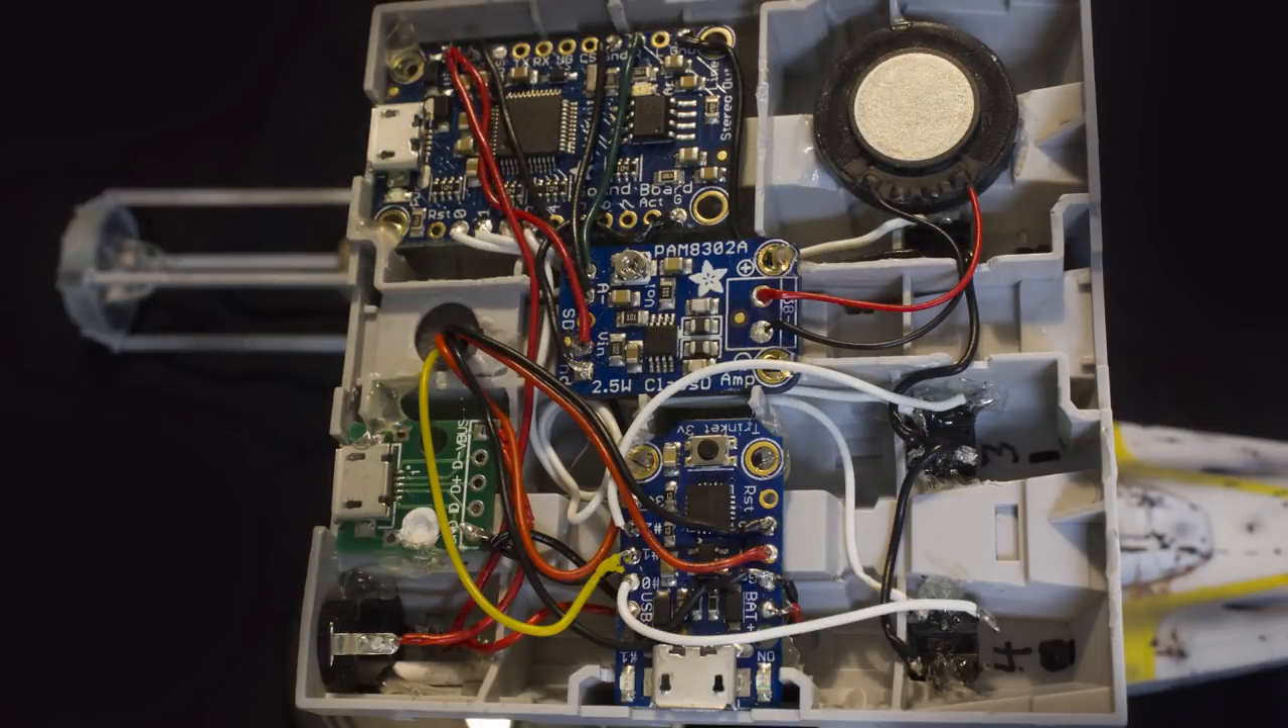And here we have the entire base wired up and ready to go.